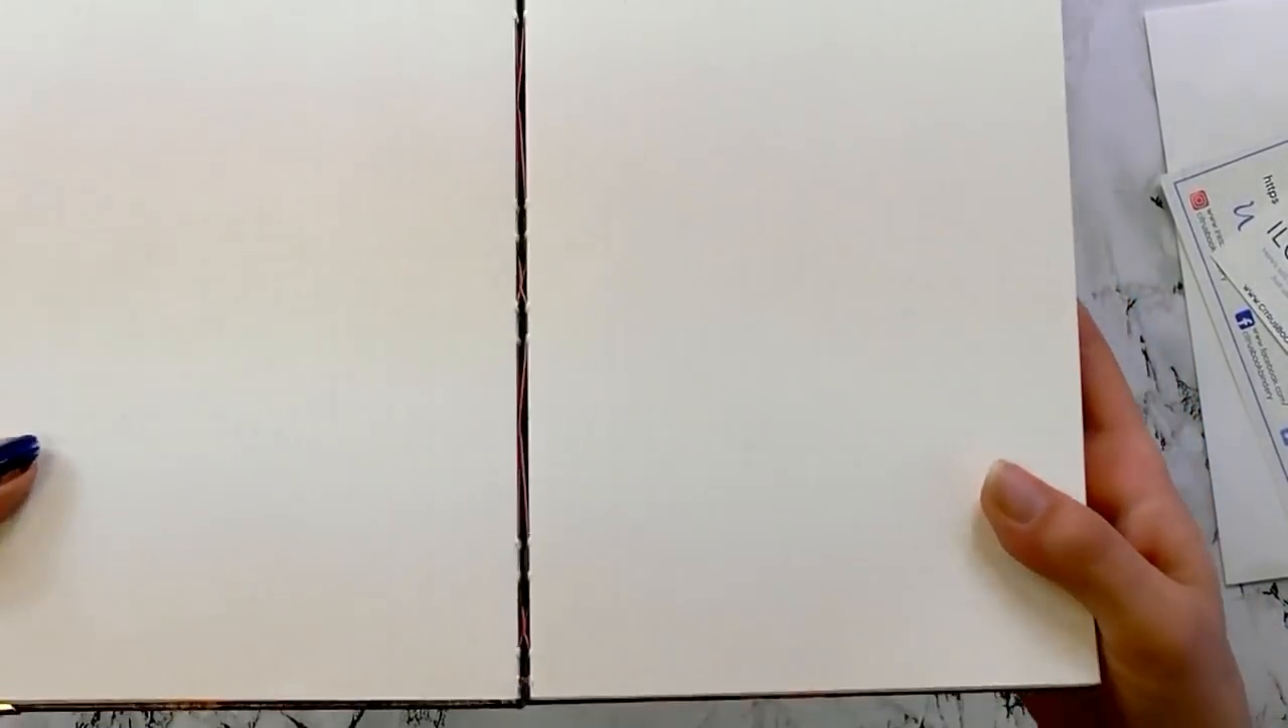When the two sort of chunky bits are bound together, you do get this little gap in between.